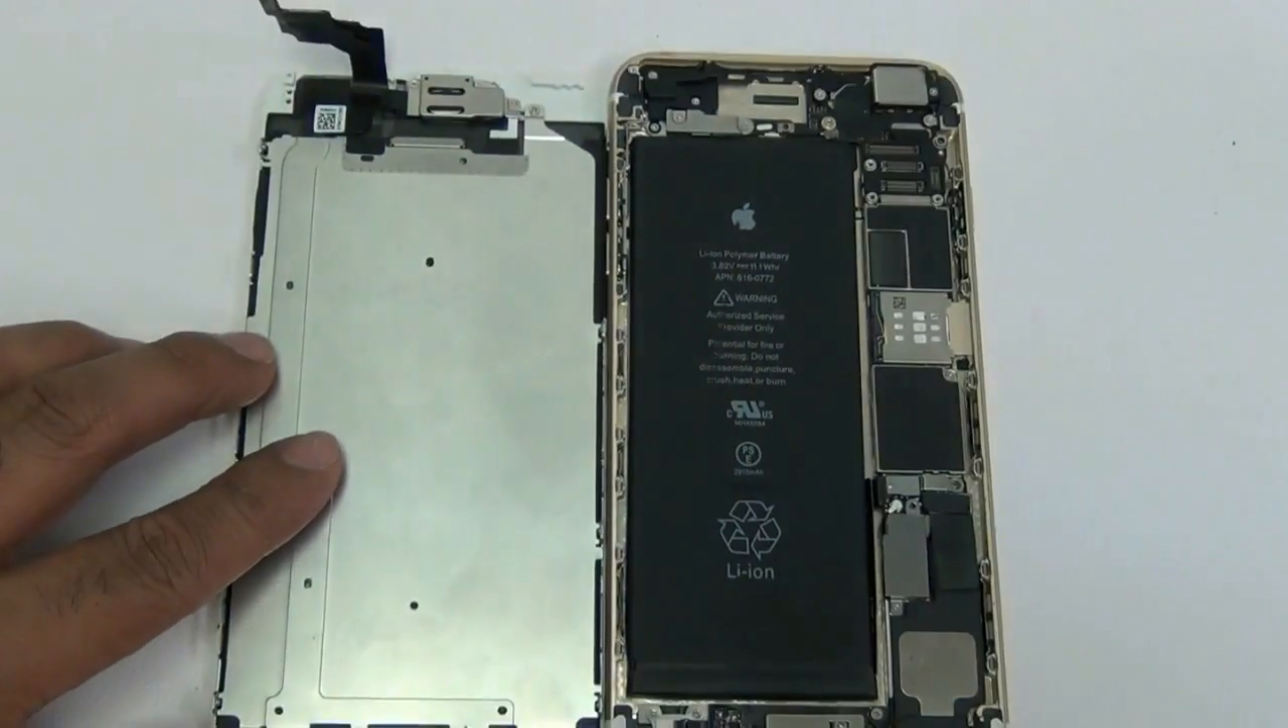All right at this point you now have your screen assembly with small parts separated from the back housing of your phone.